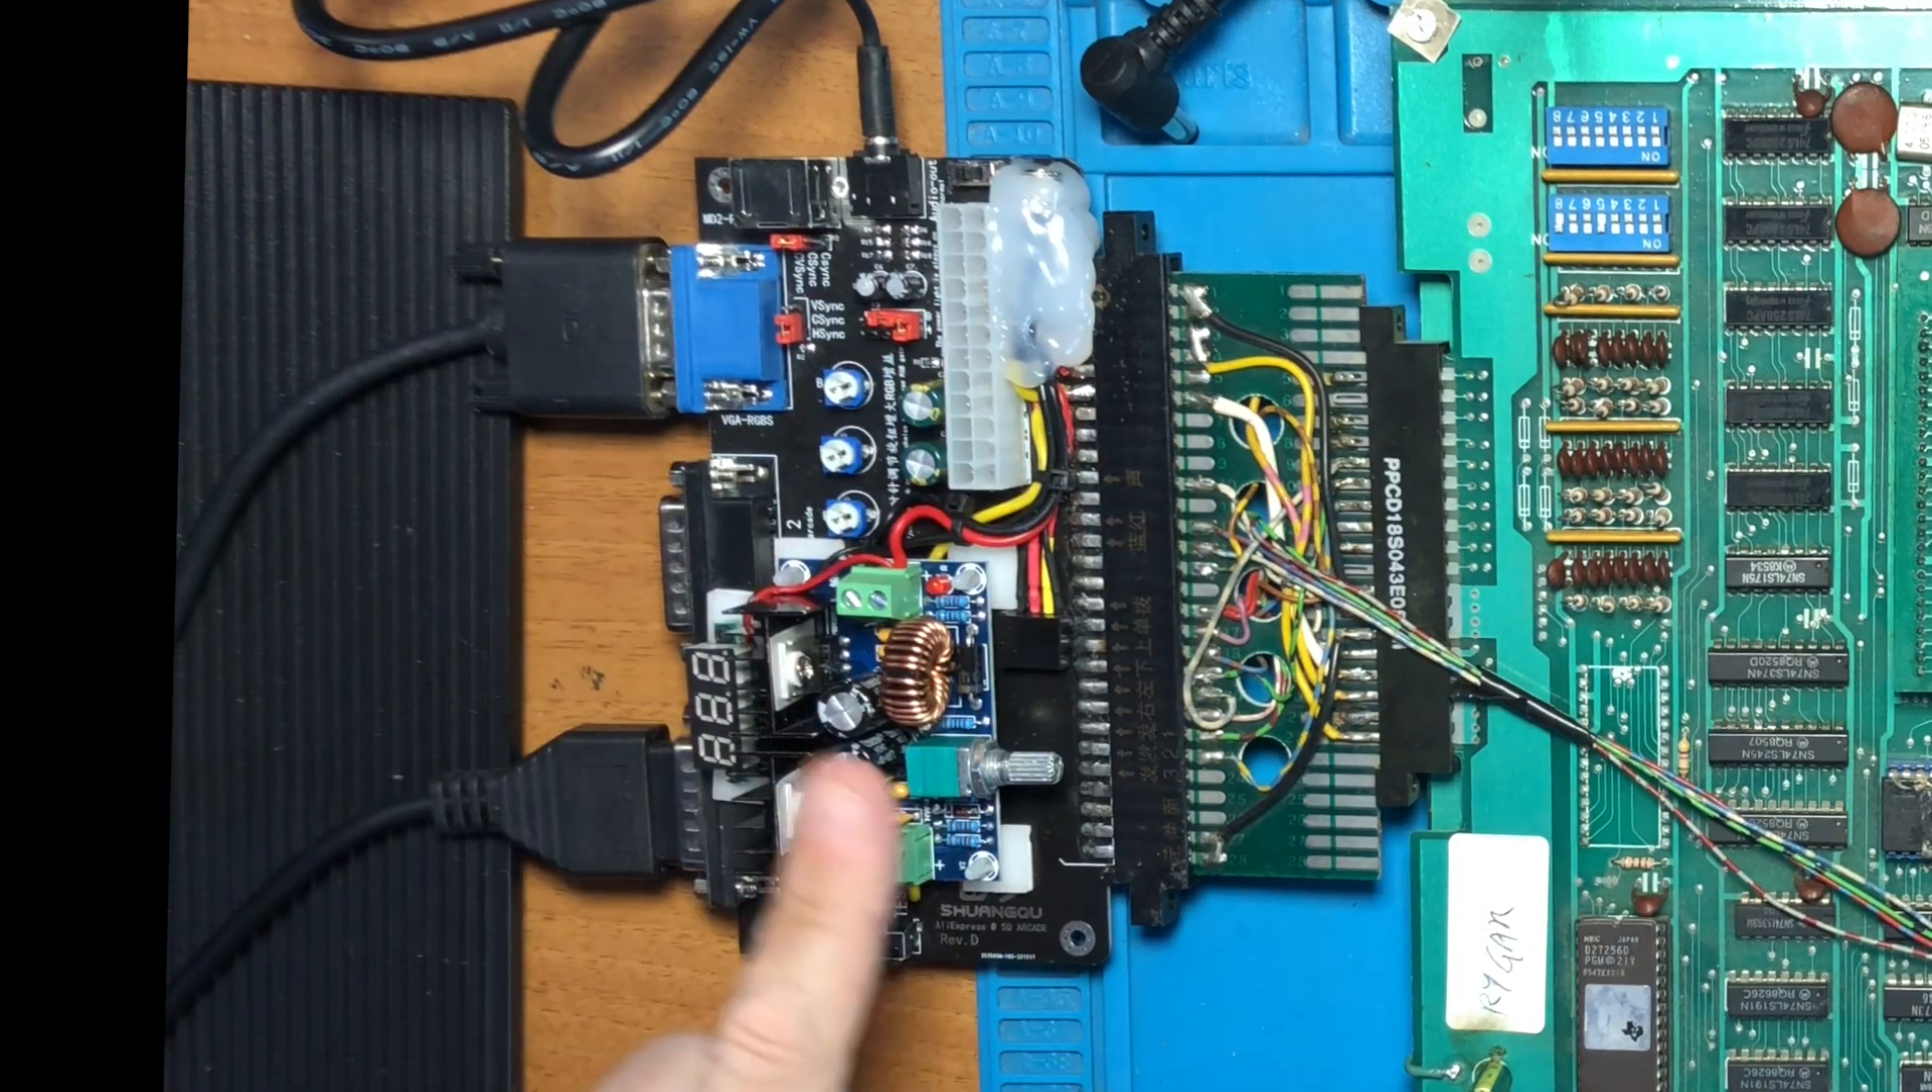Come vedete la super gun è collegata alla scheda.